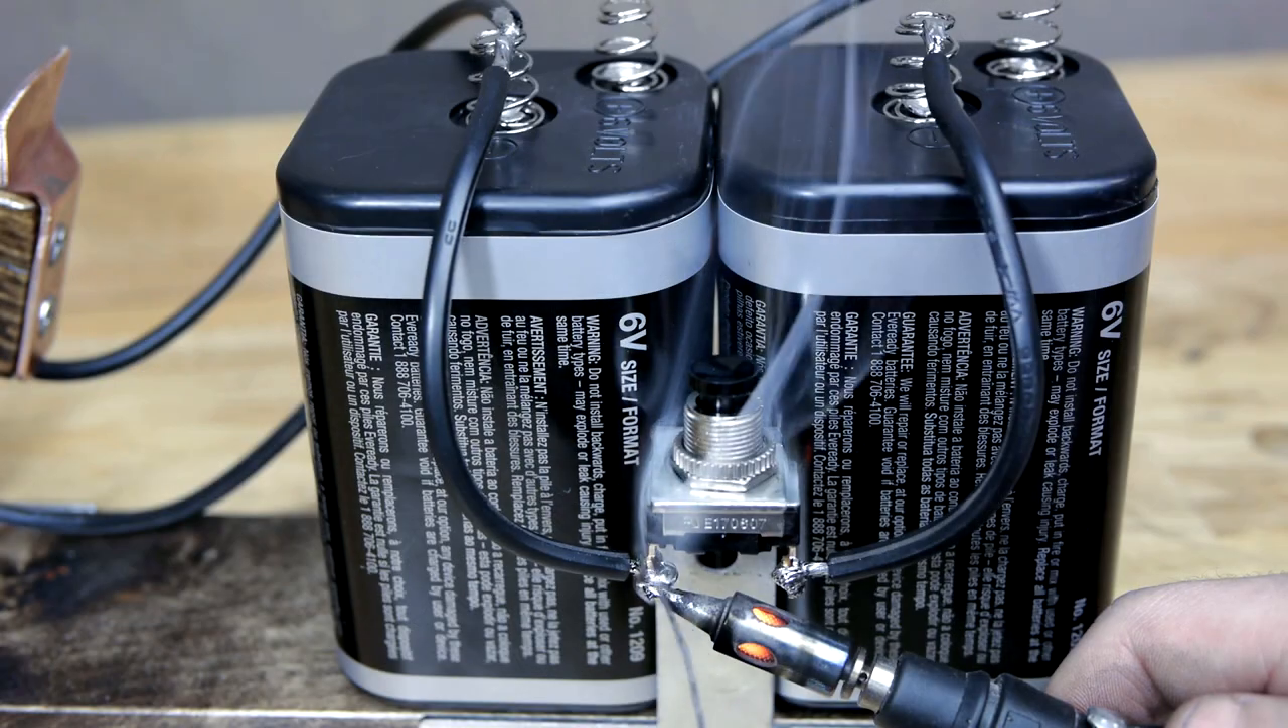Now the open terminals on each battery are wired to either side of the firing switch so that the circuit between them will be closed when the button is pressed.